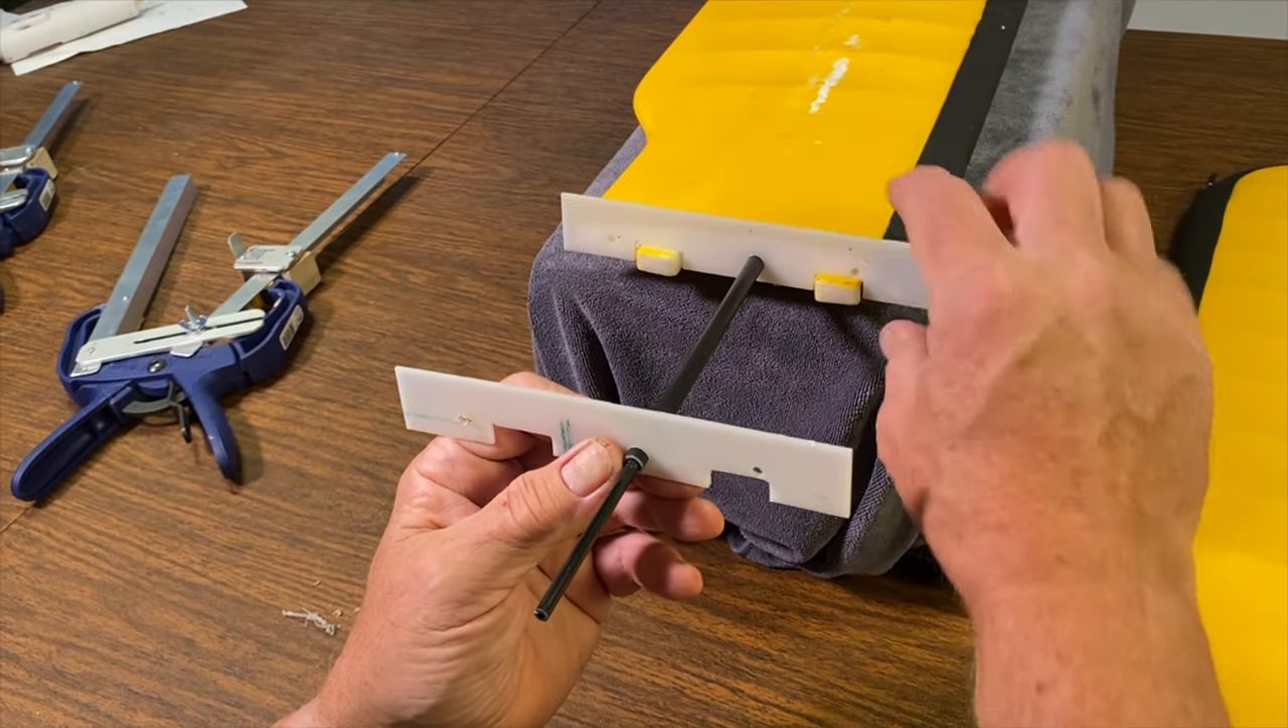We put one of our plates on all the way up against the wing.